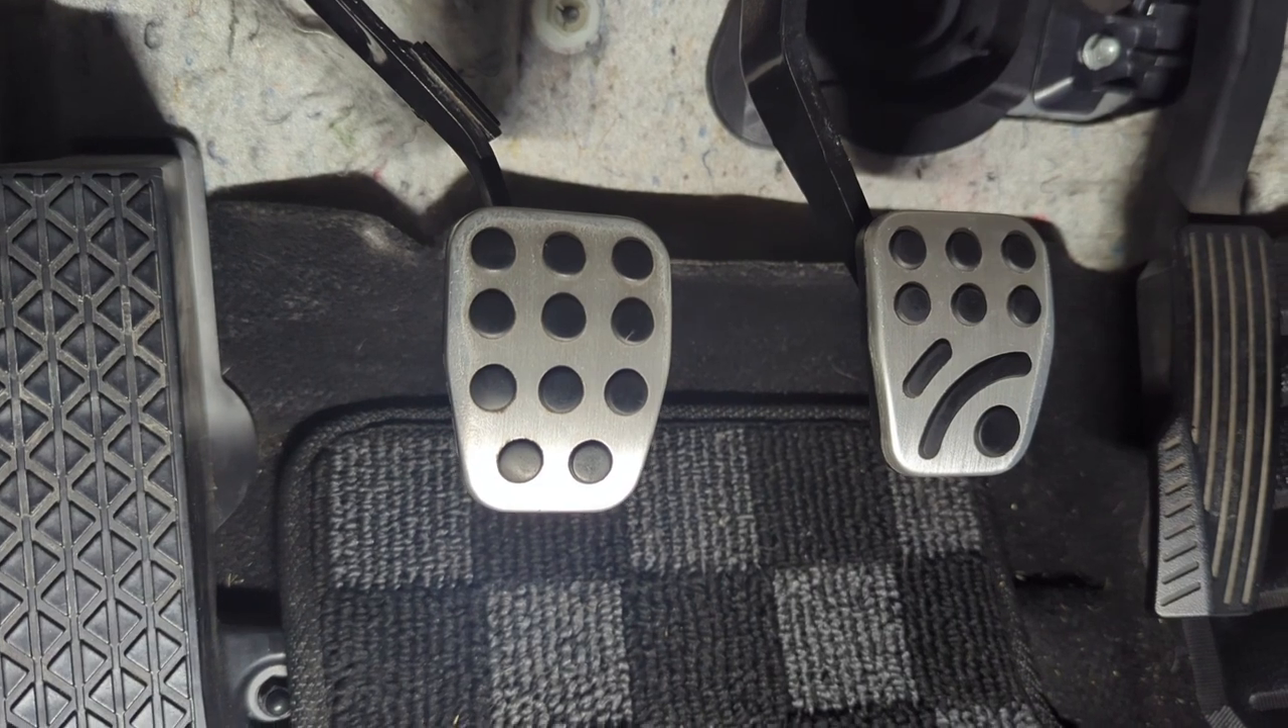Okay, we have the two pedals installed now.